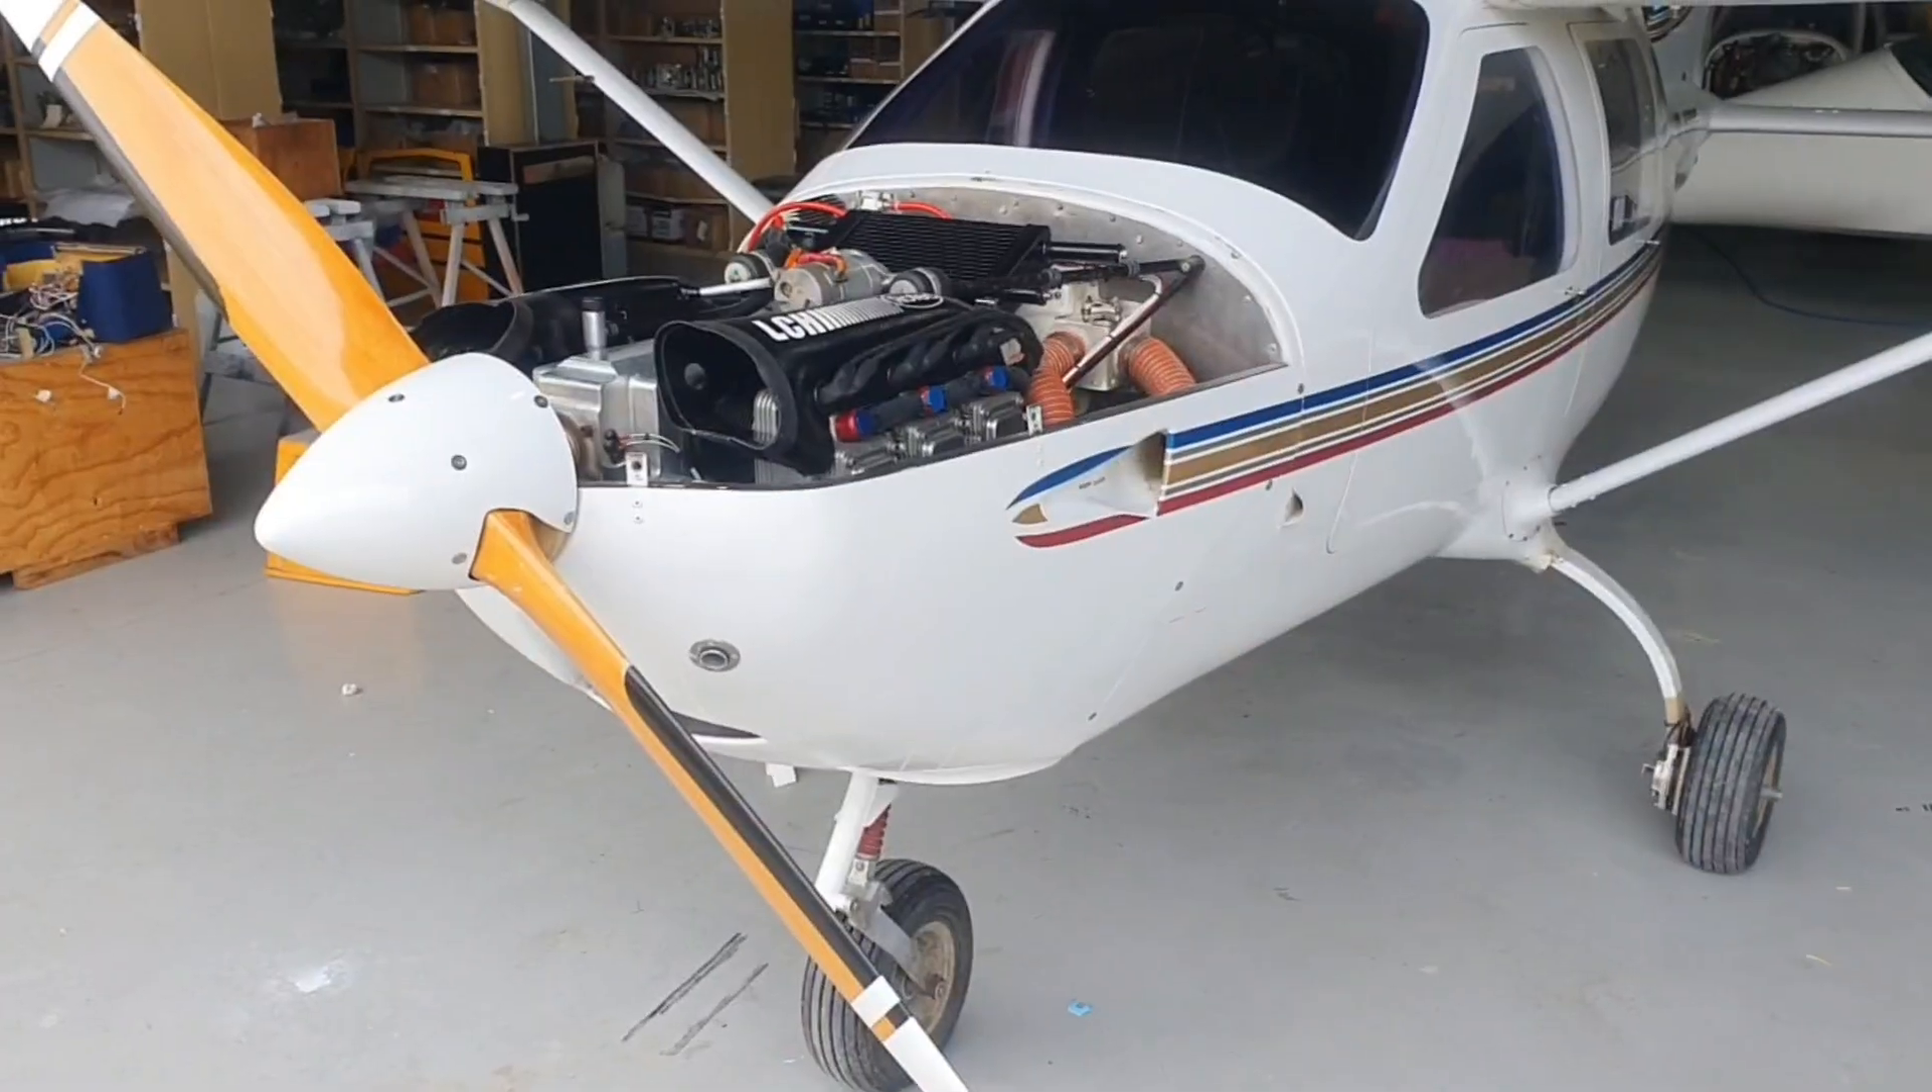All right, we're back in the workshop now with the cowl removed.